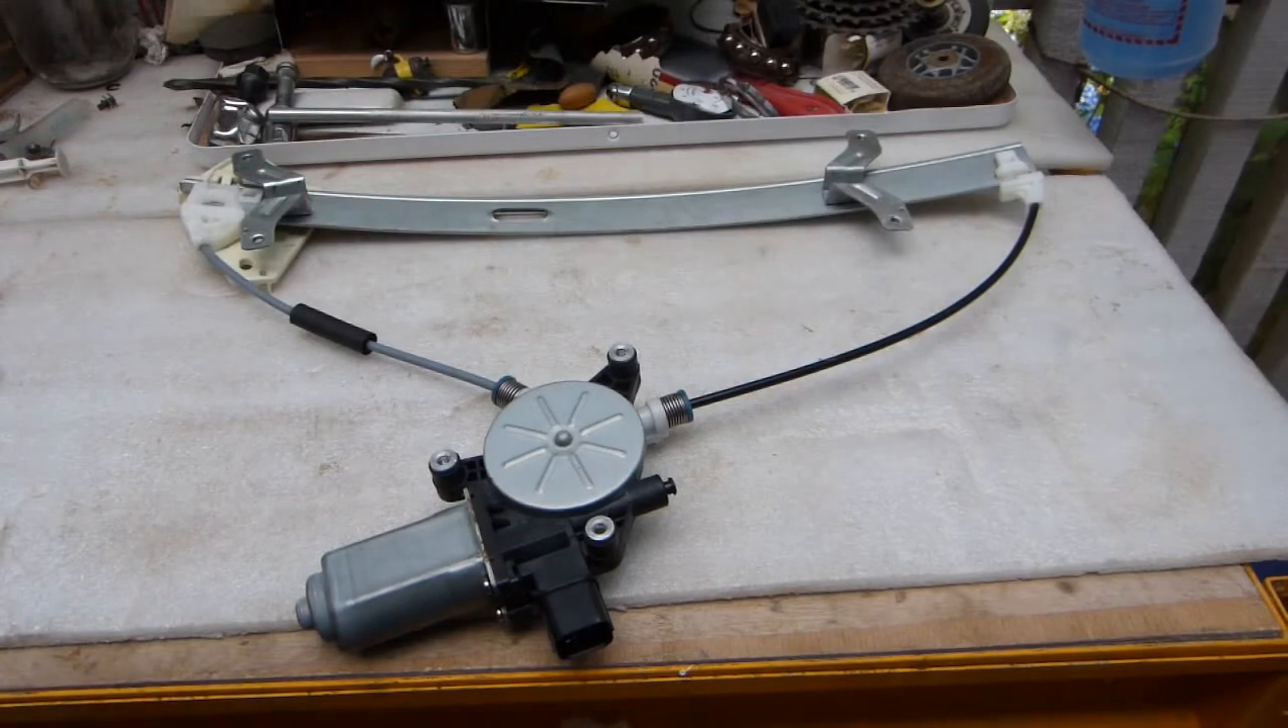Over here on the bench I have a power window motor and mechanism removed from the vehicle.